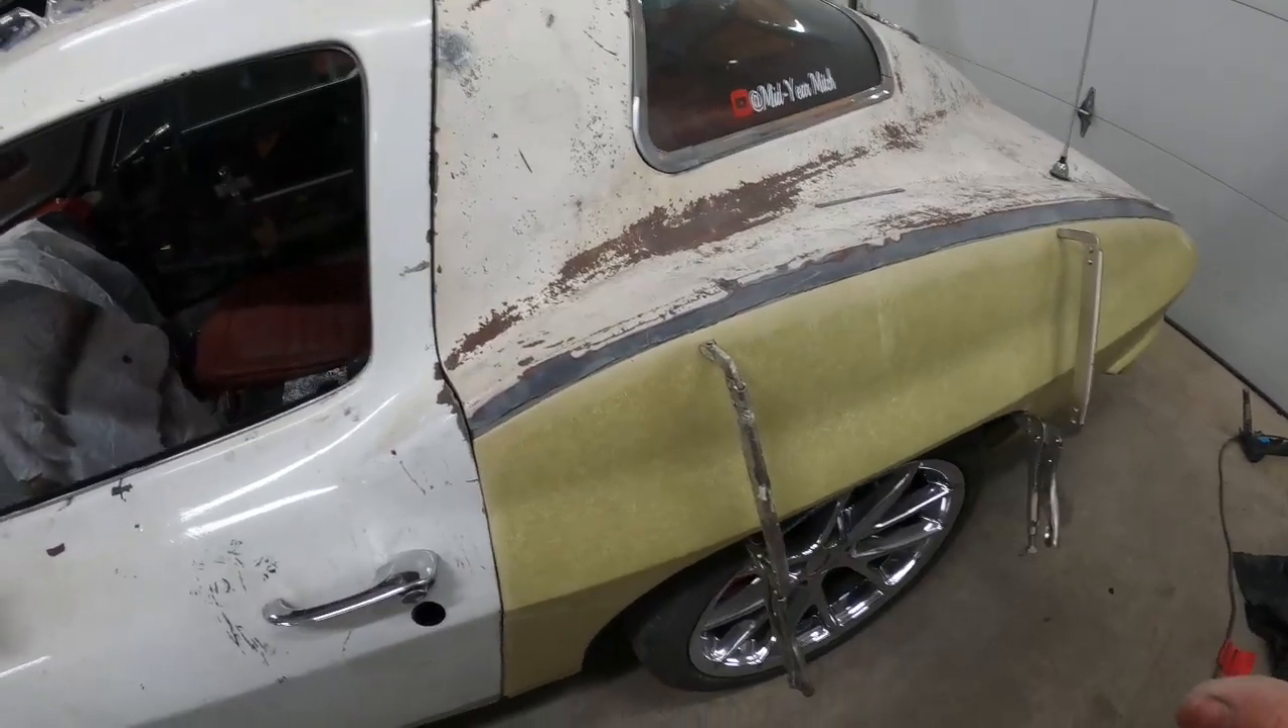So I have the quarter panels almost fitting on the car.